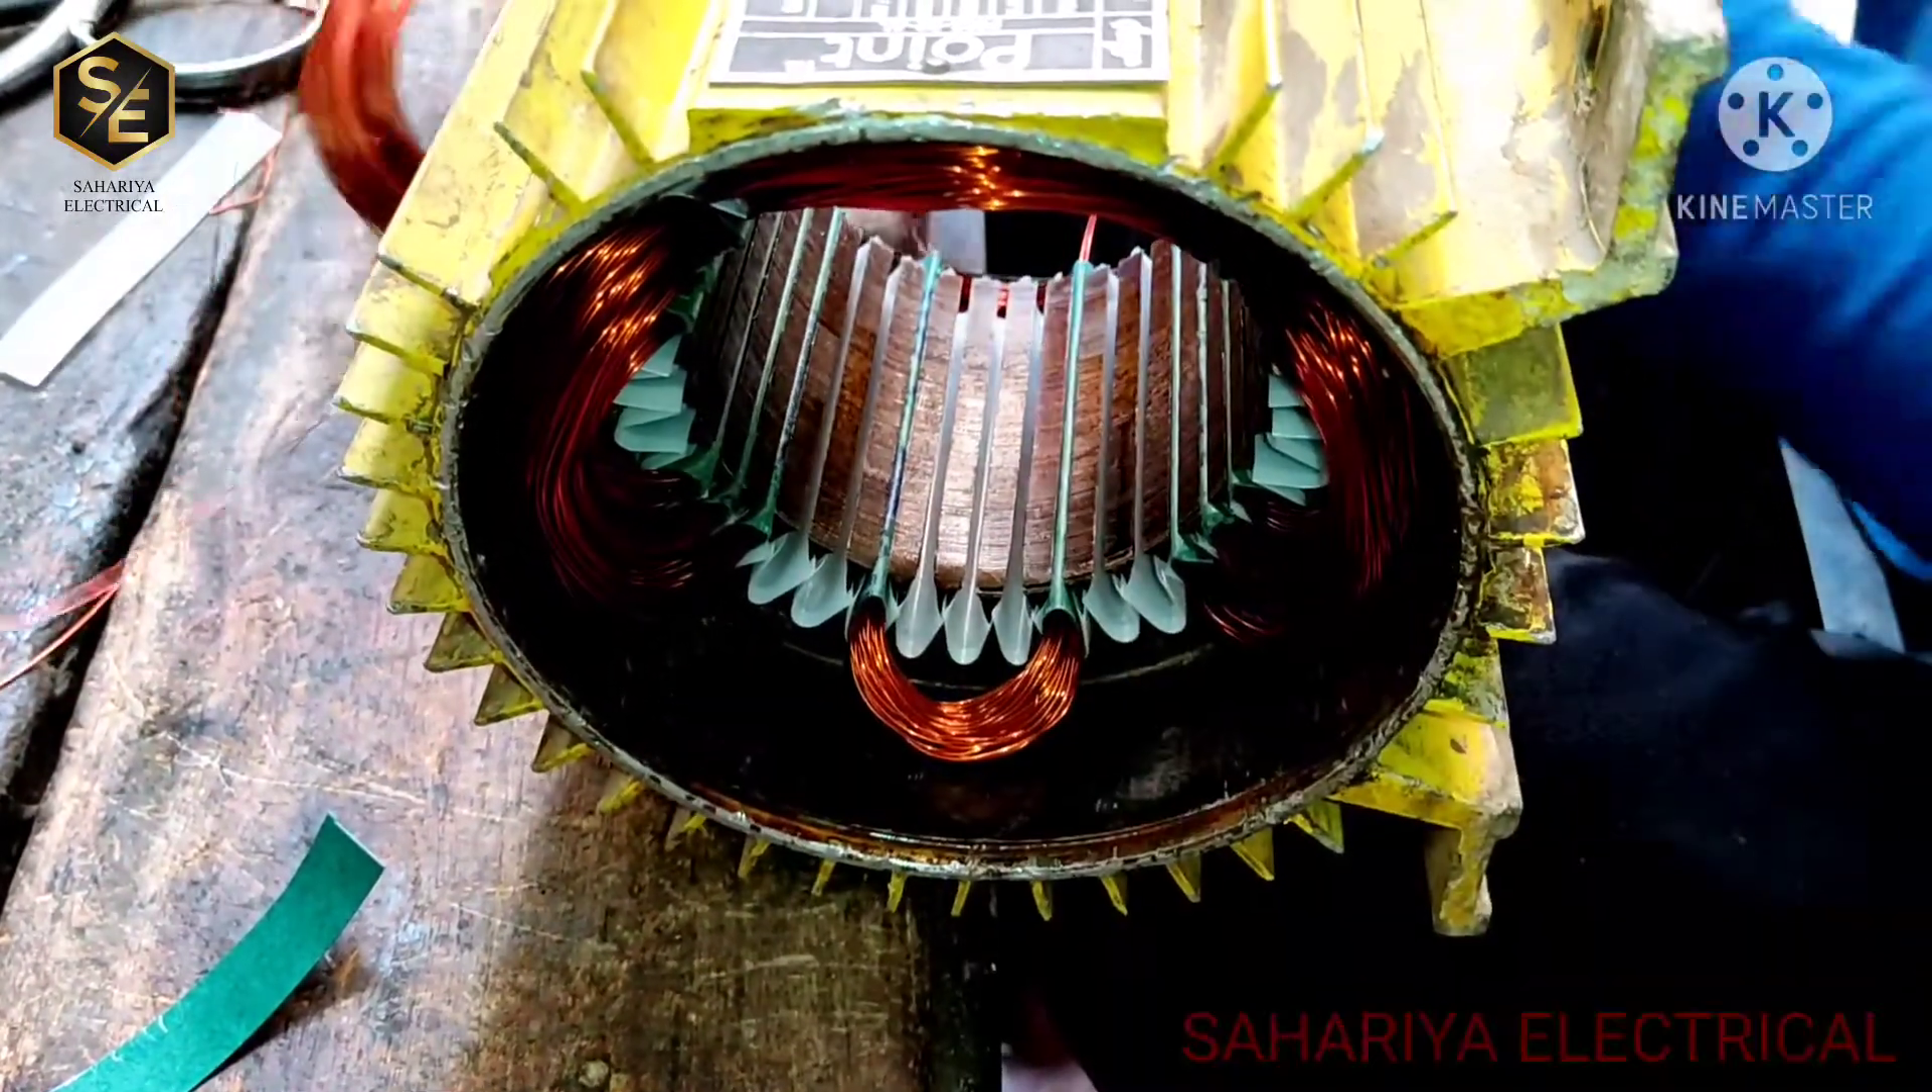यह देख लेजिए पेपर हमारा डल चुका है।